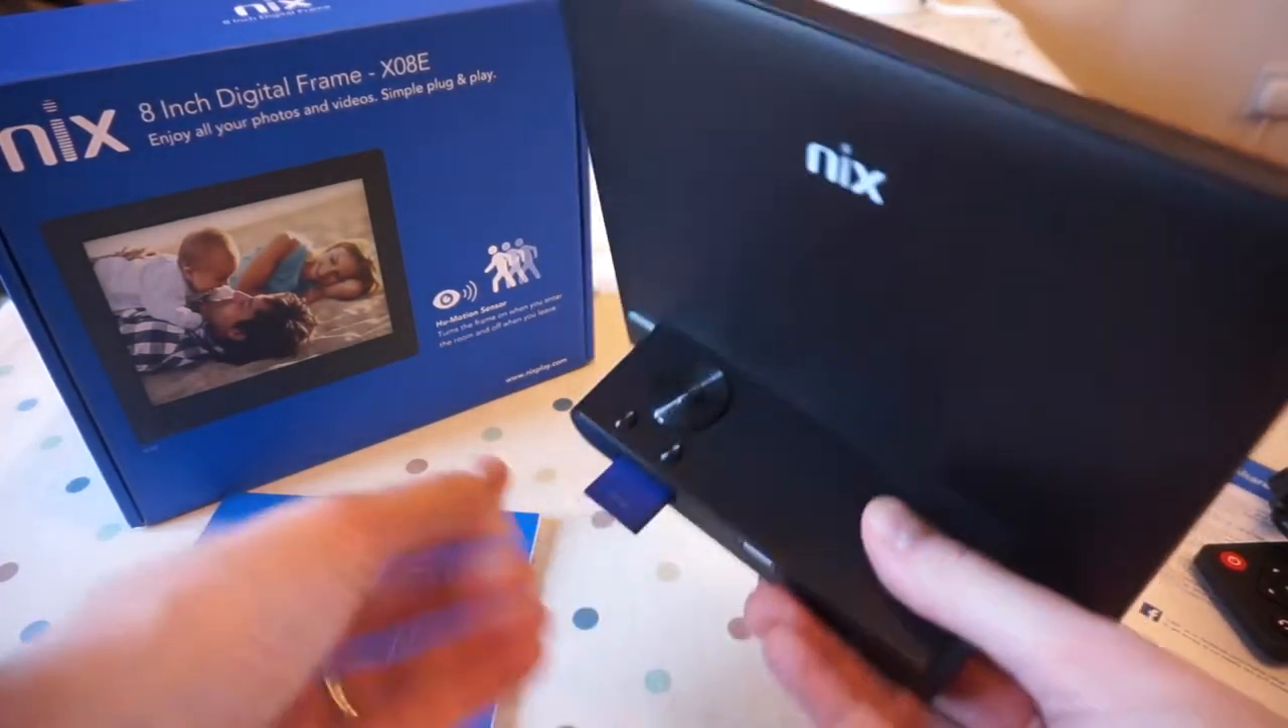So before I plug it in, I've just noticed when you plug the SD card in, it actually sticks out quite a long way. It doesn't go all the way in which you would expect from an SD card slot.